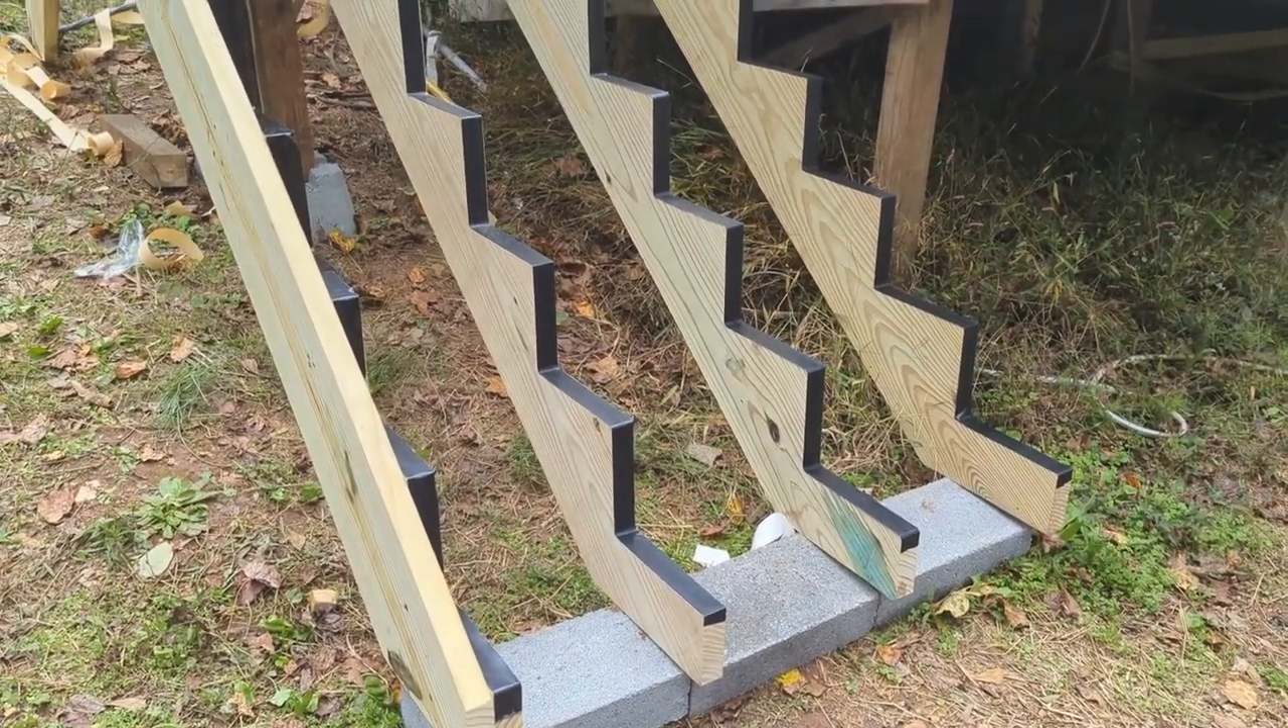So, we have the stringers here in place.